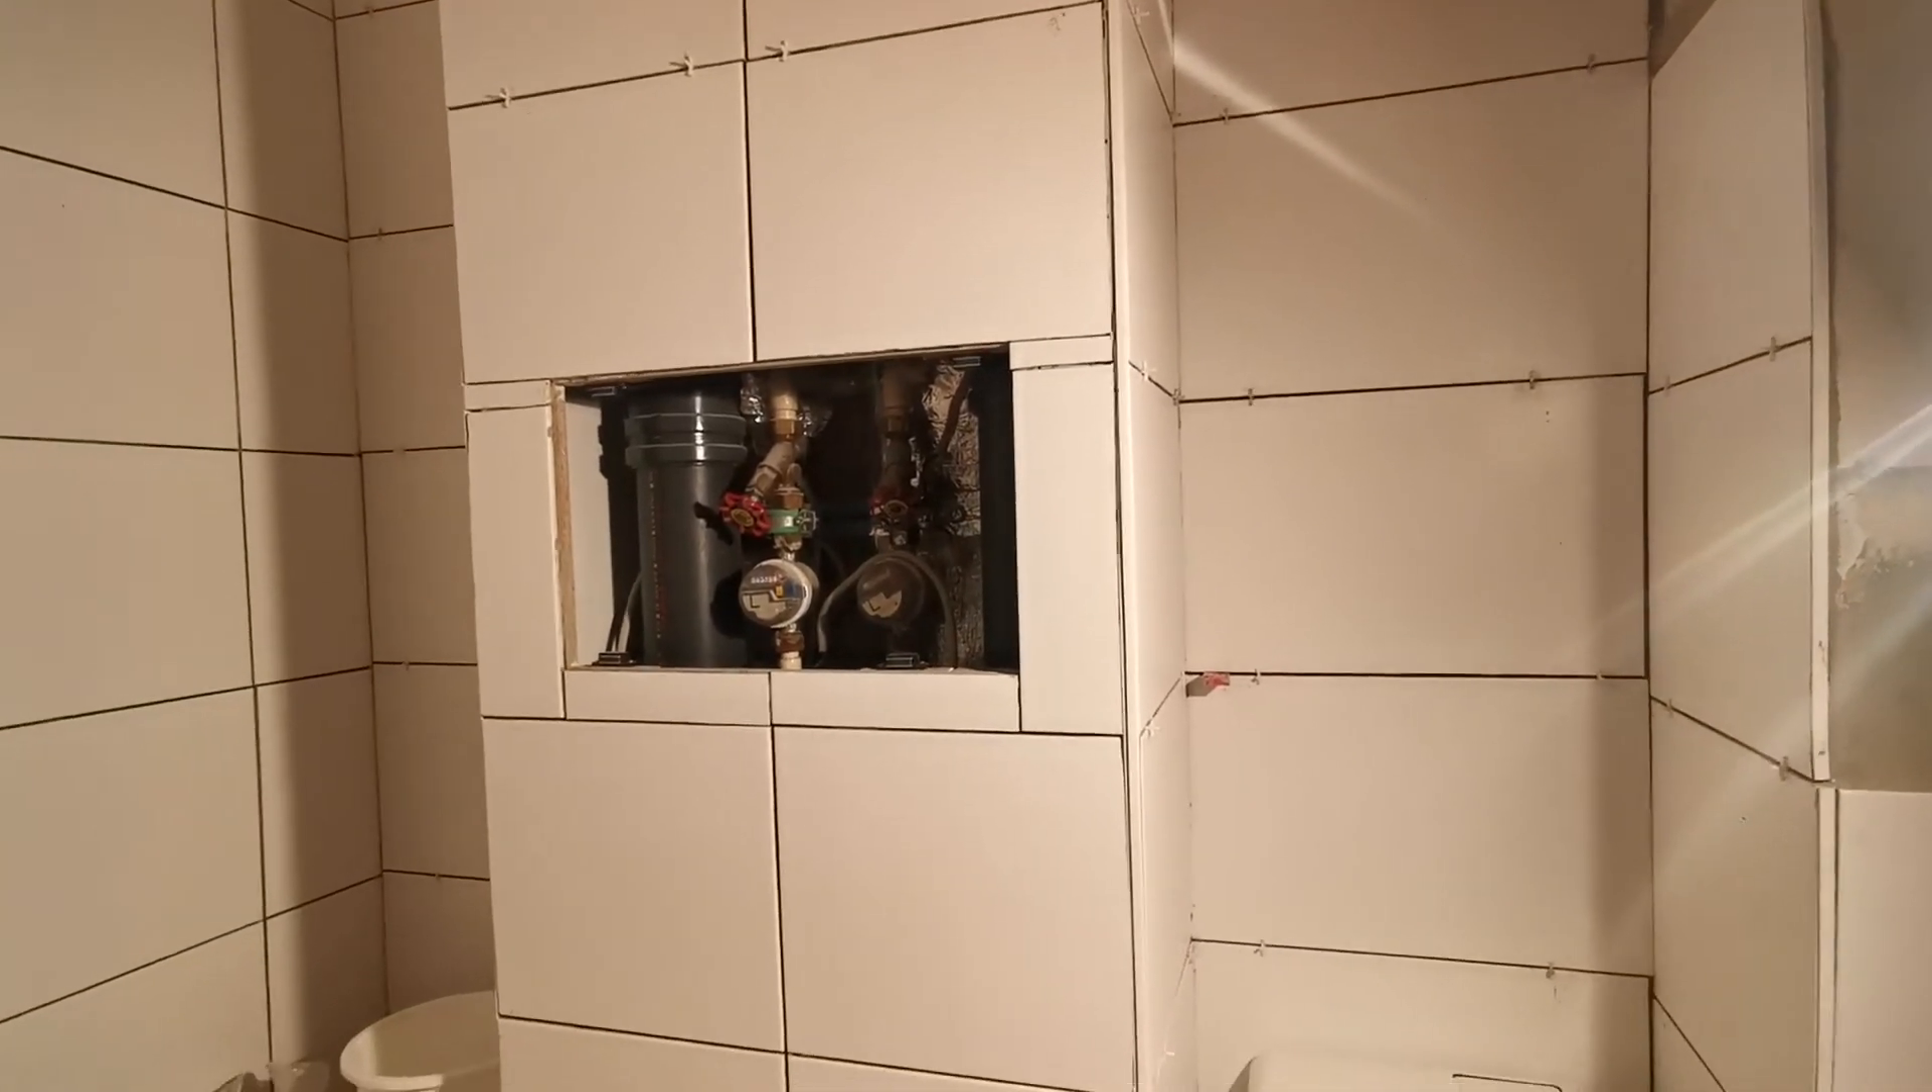Hier fehlt gerade noch der deckel den habe ich gerade noch draußen.